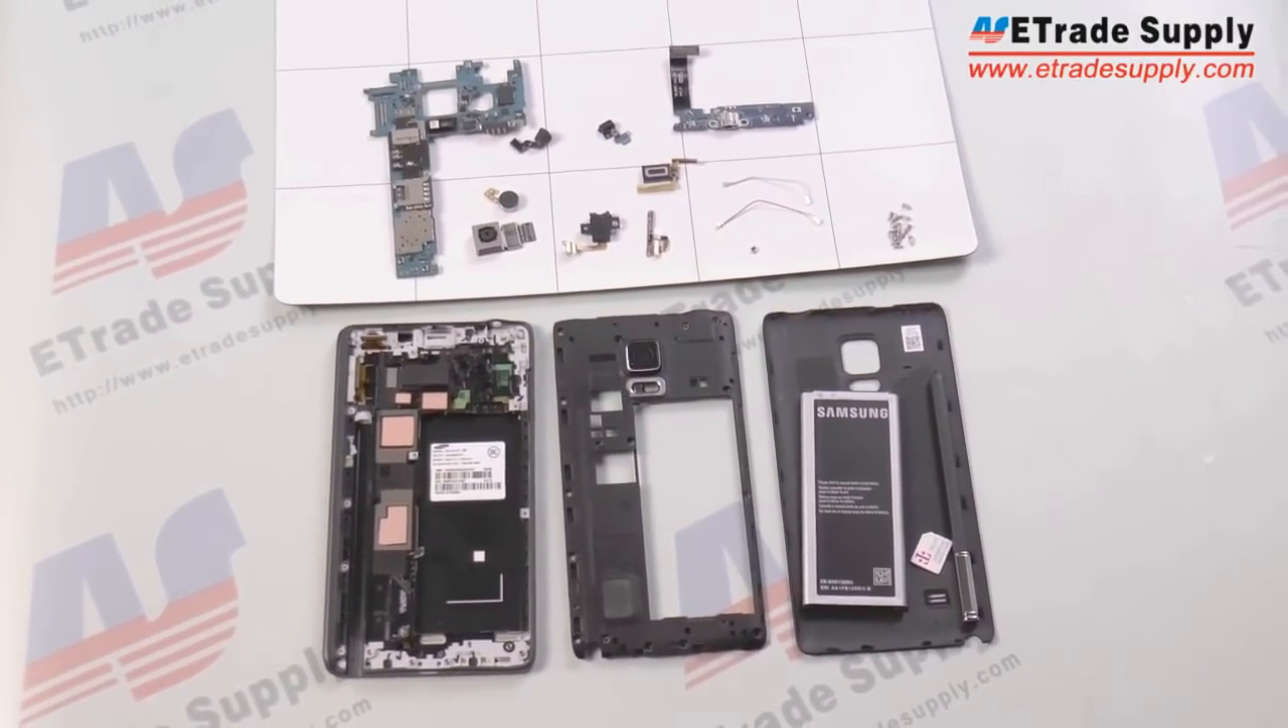But other than those we've pretty much completely taken apart the Samsung Galaxy Note Edge and to put it back together you just repeat the process backwards.